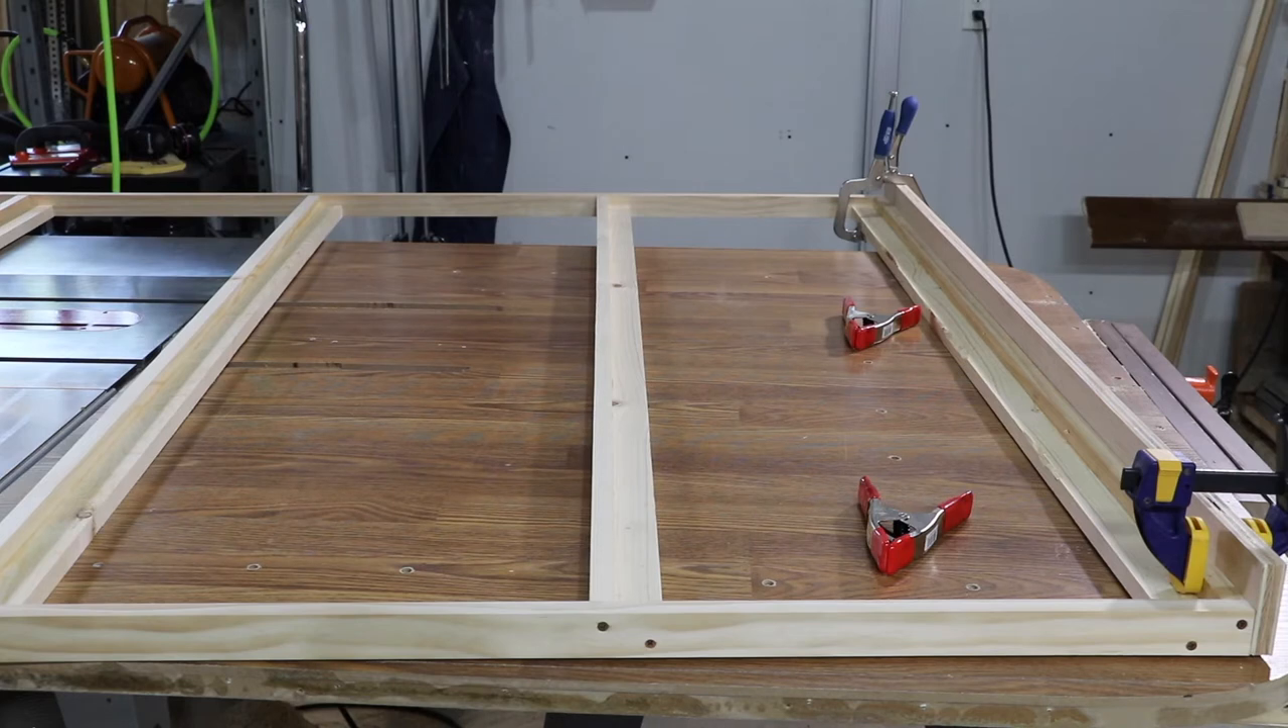So I've got the bottom rail on.